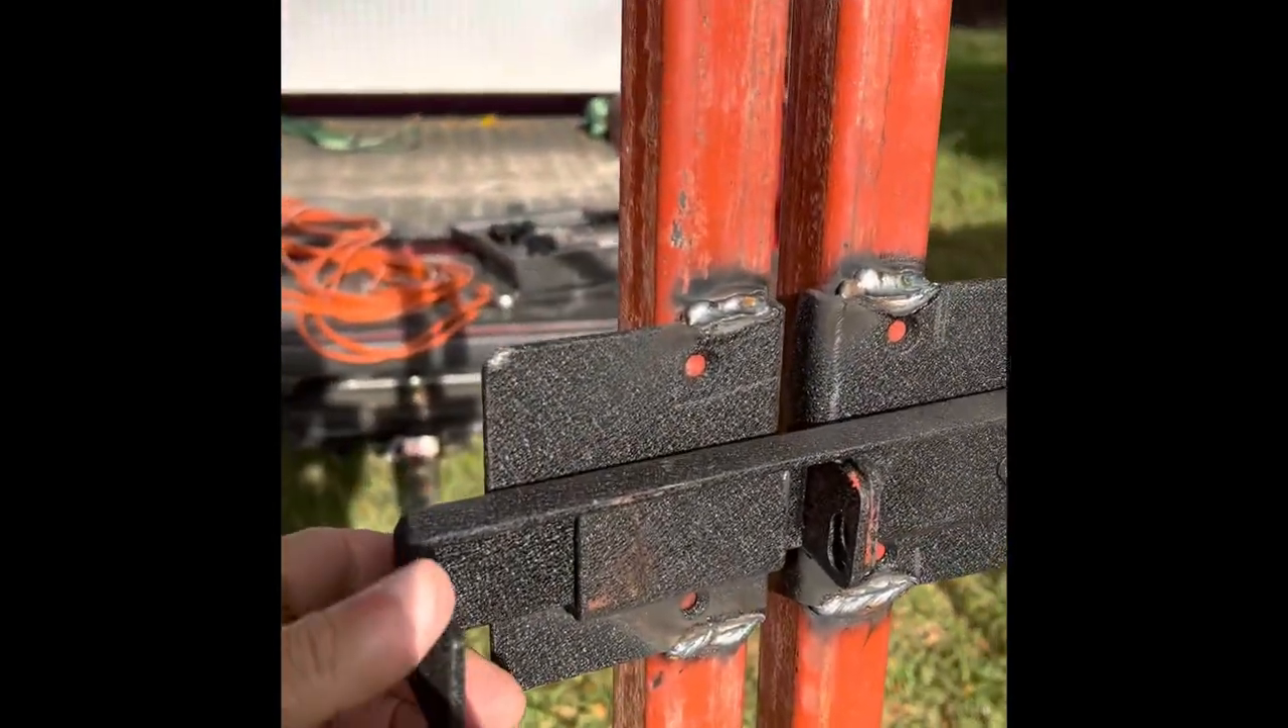Here's our latch welded in place.